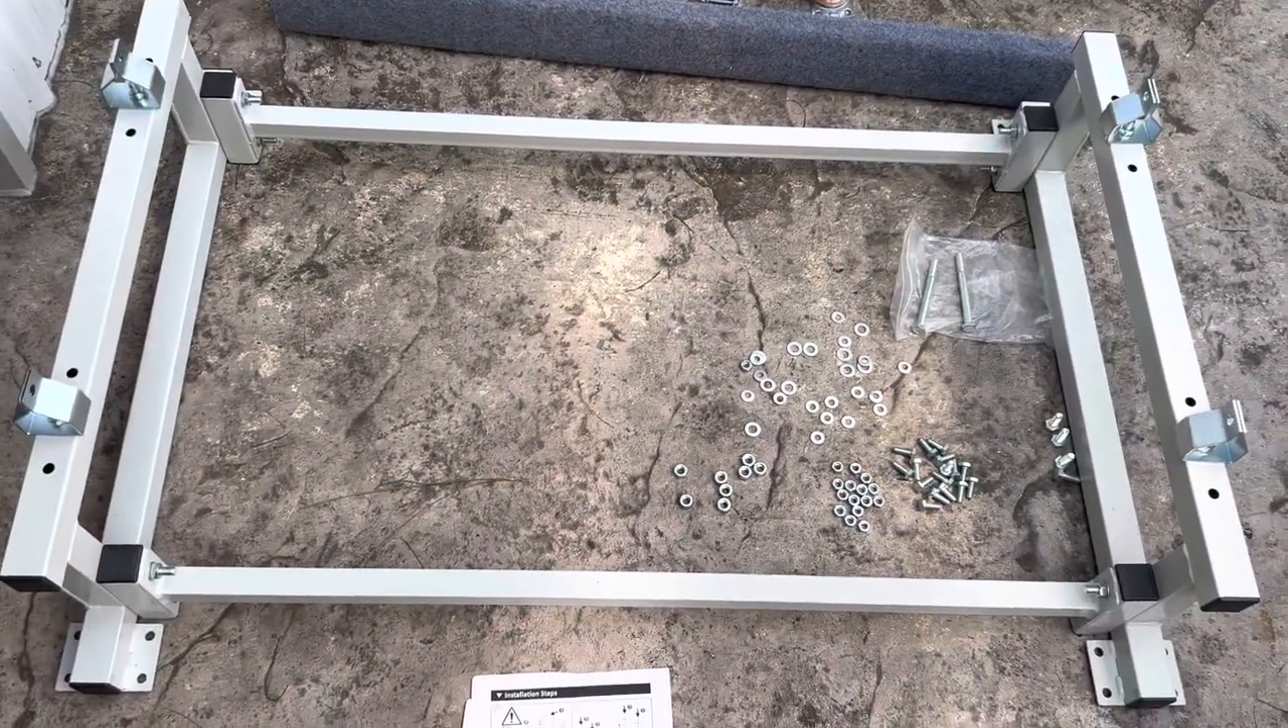Okay so now we've got our bunk brackets installed so let's get the bunks in place.